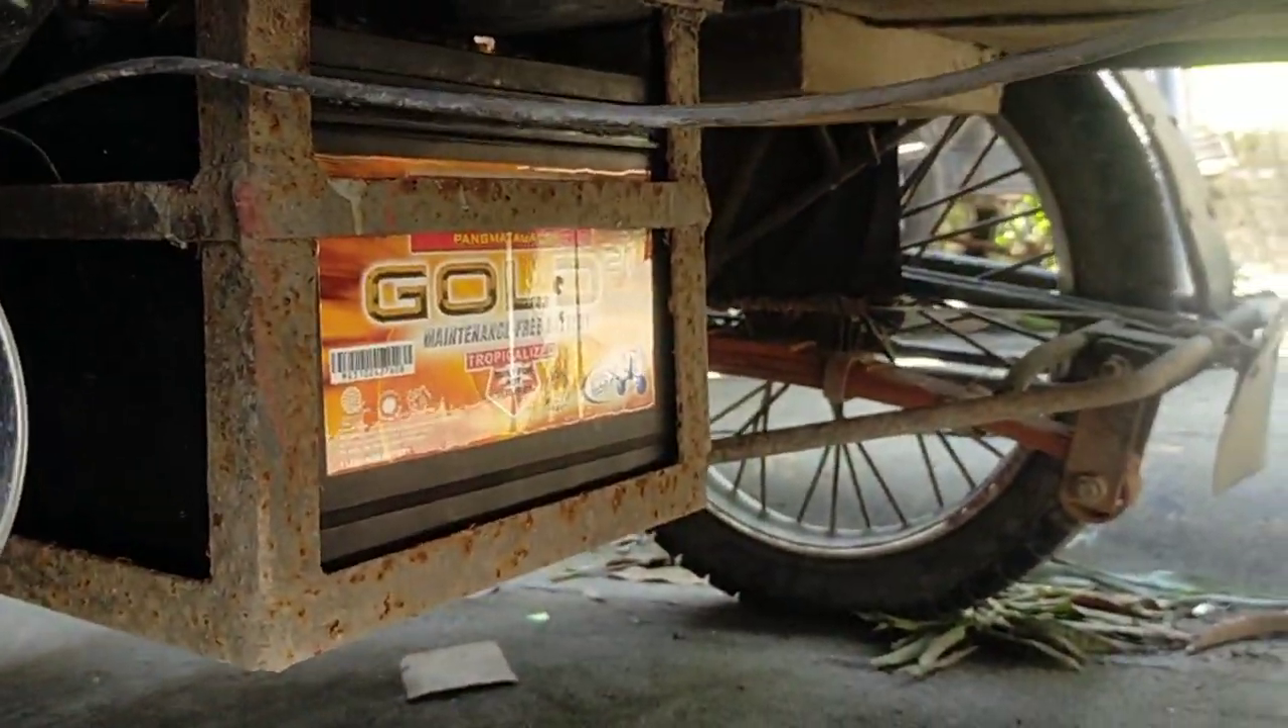Yan po eh nakalagay na yung battery.